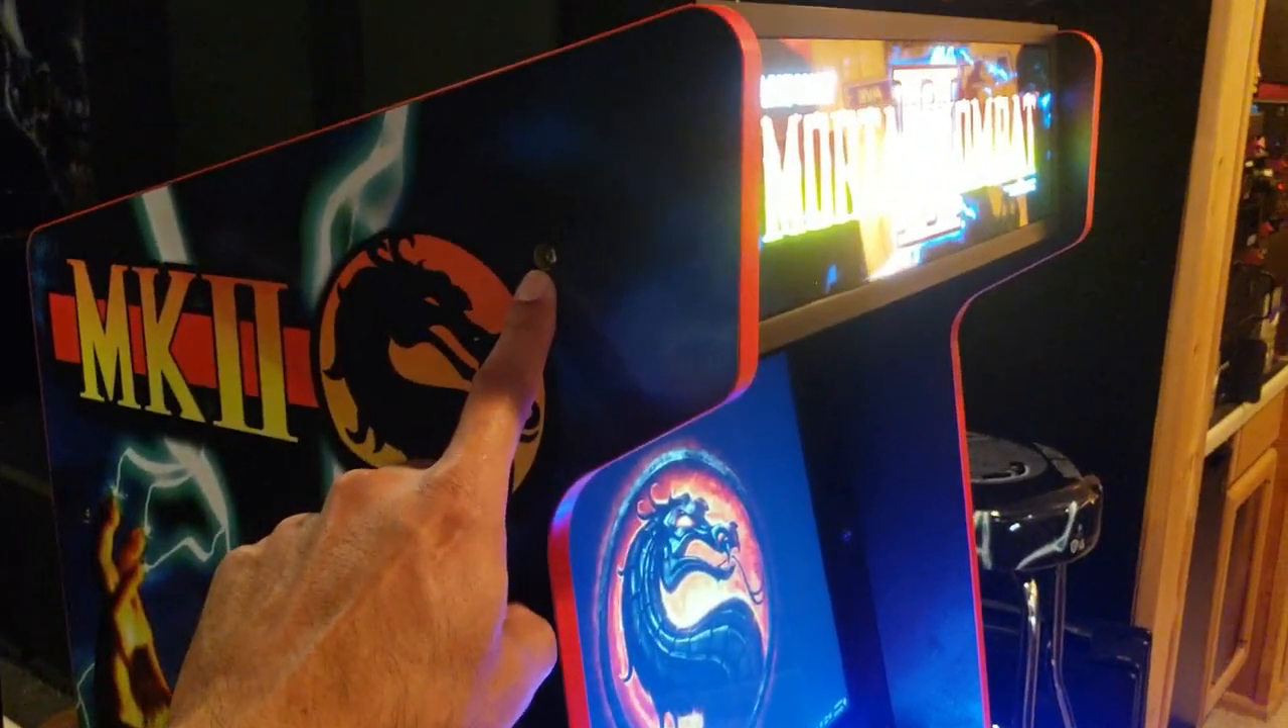The first thing, I'm waiting for caps to plug the screw holes.